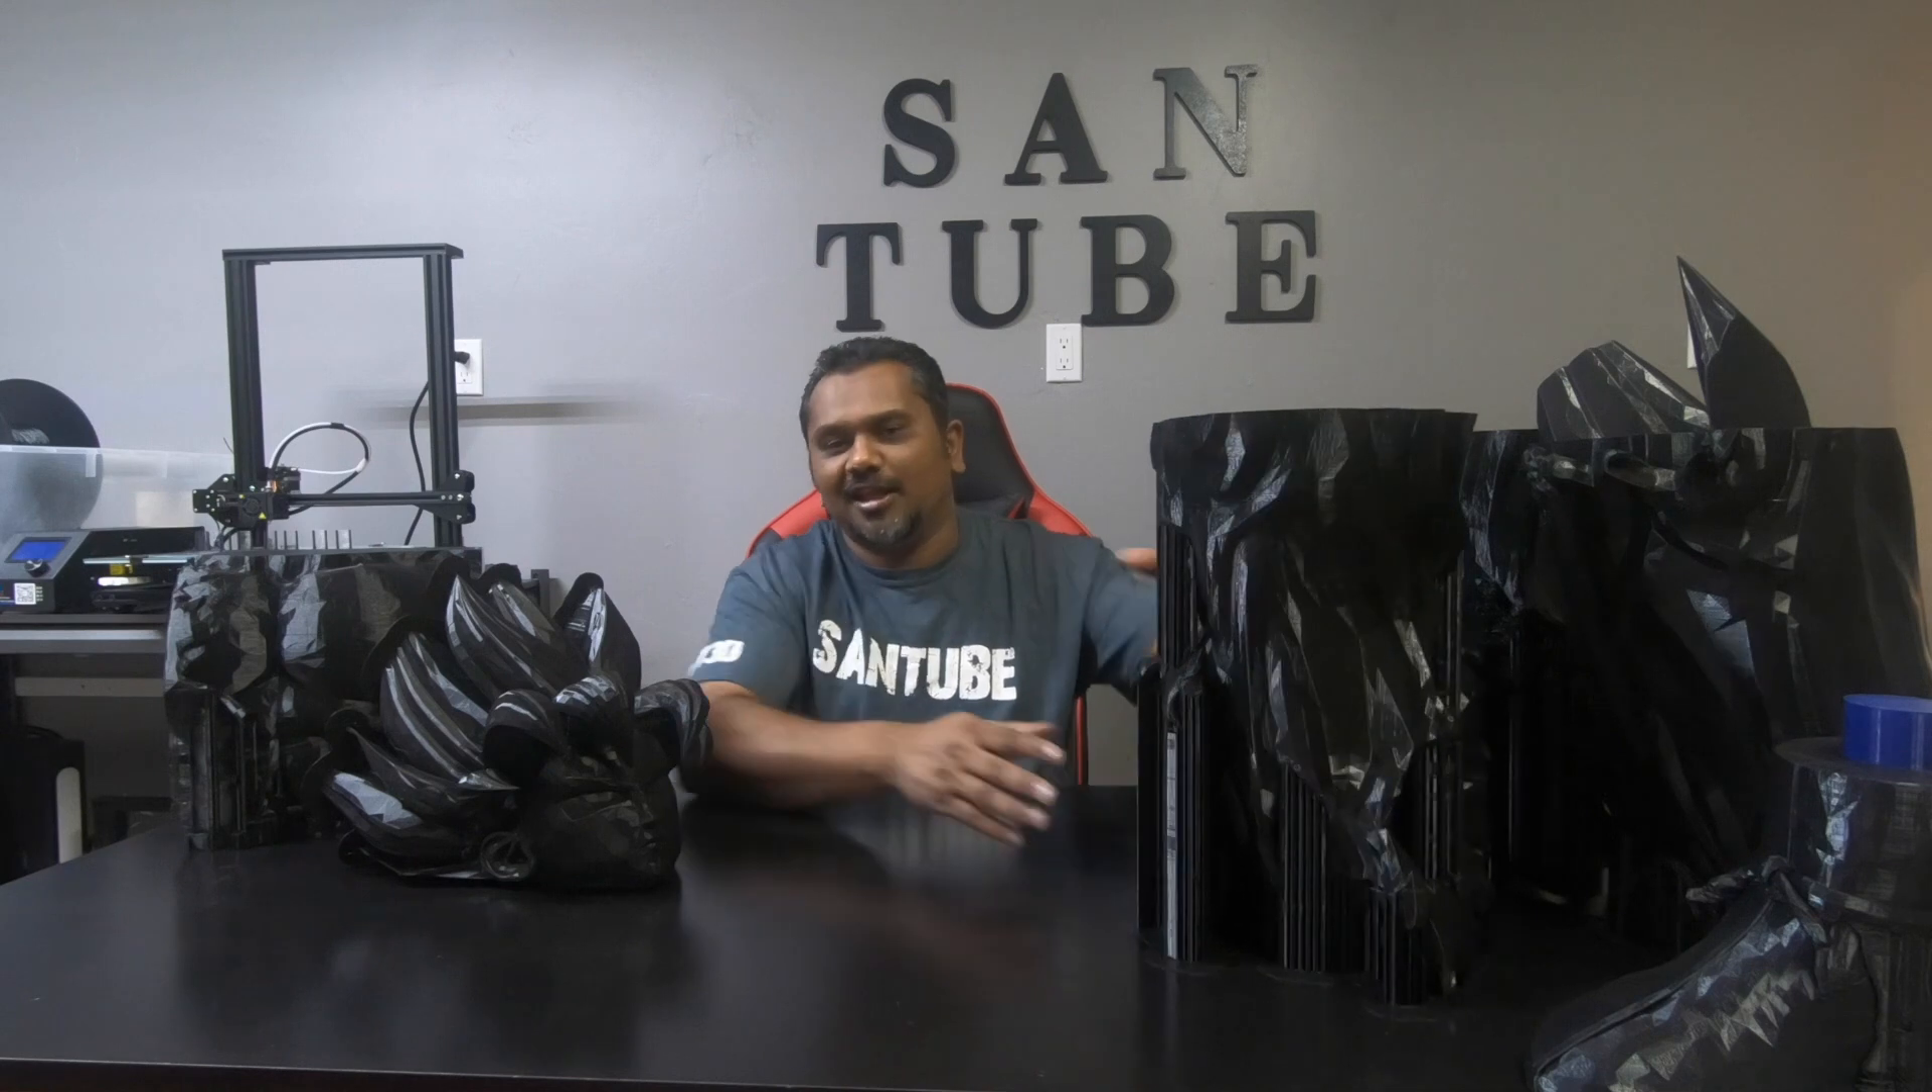So after printing all of this, as you can see, I haven't even taken the supports or none of it off yet.